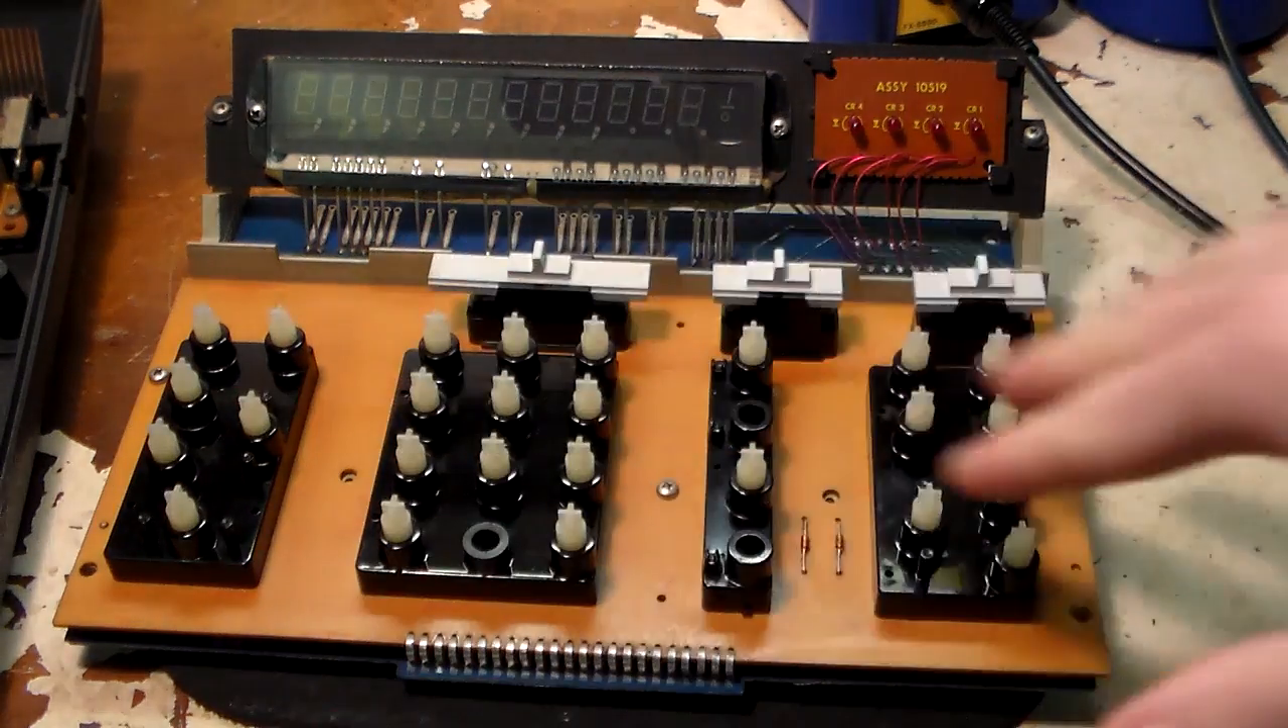So, I went ahead and put the switches back on.